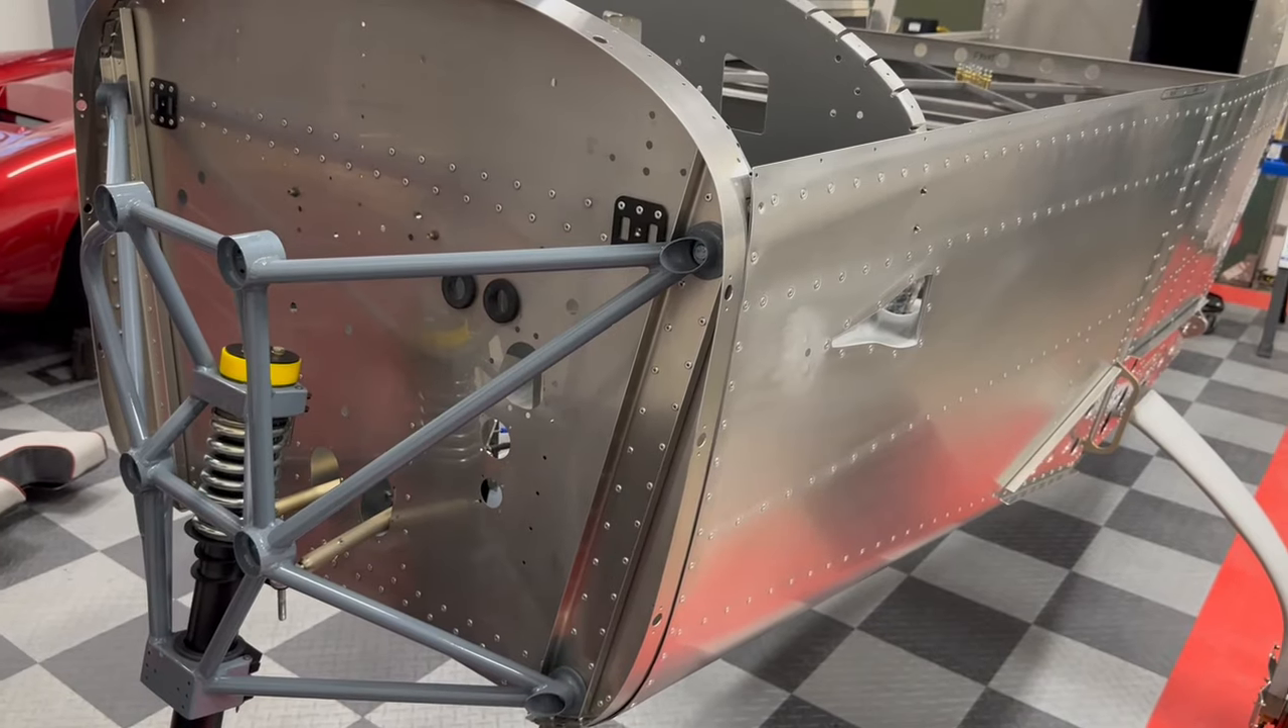So, the firewall, which just went on this week, that's one of the few pieces that's not aluminum.